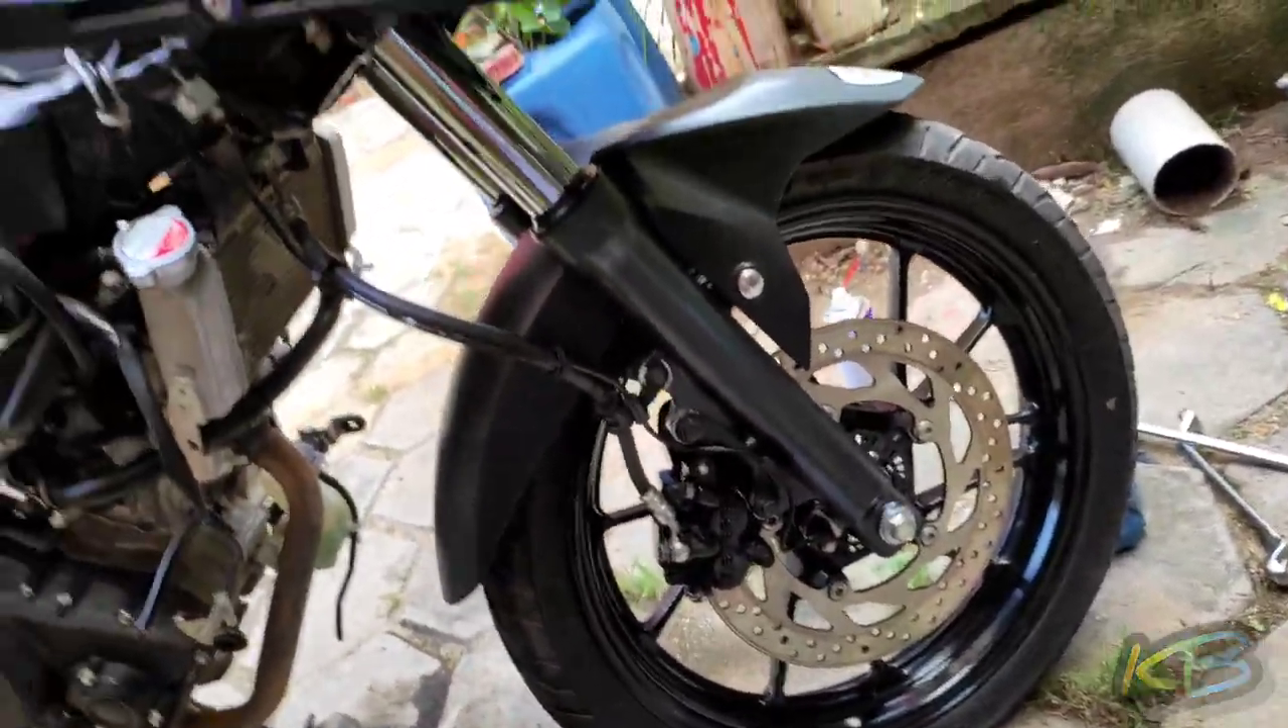यहां फ्रंट वील एसेंबली पुरी कंप्लीट हो गई है।